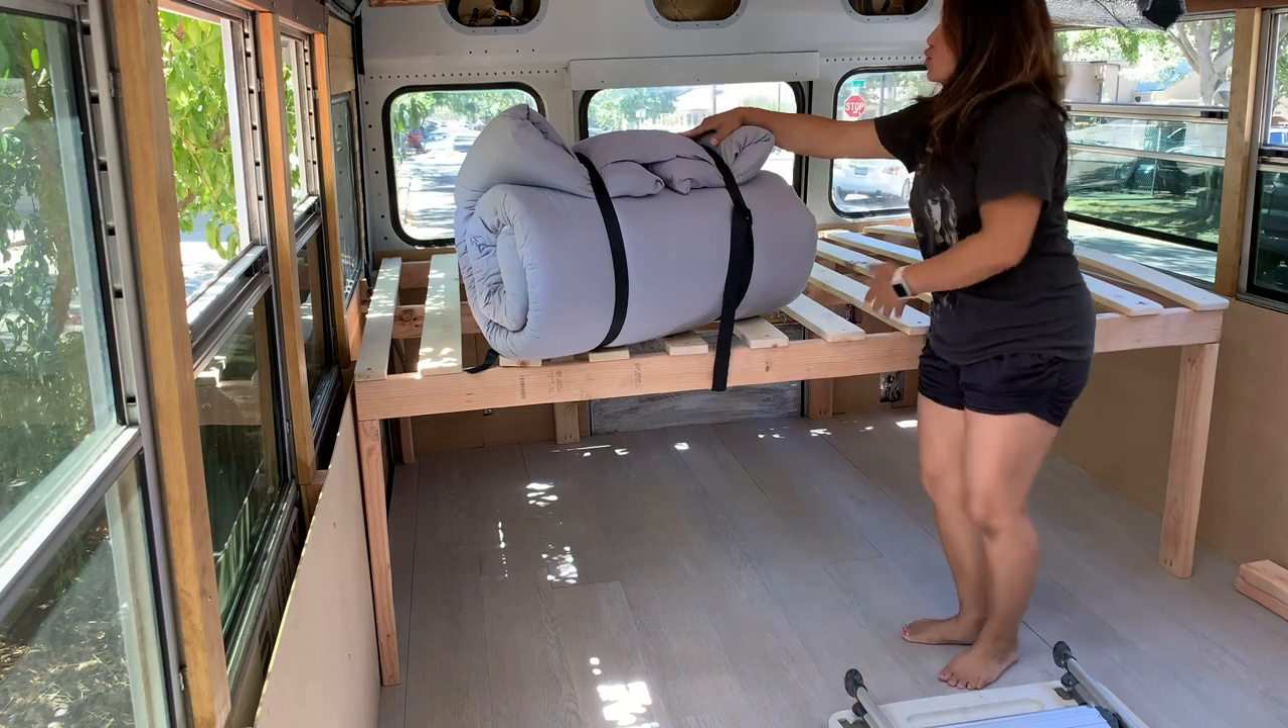All right, we have our bed built.